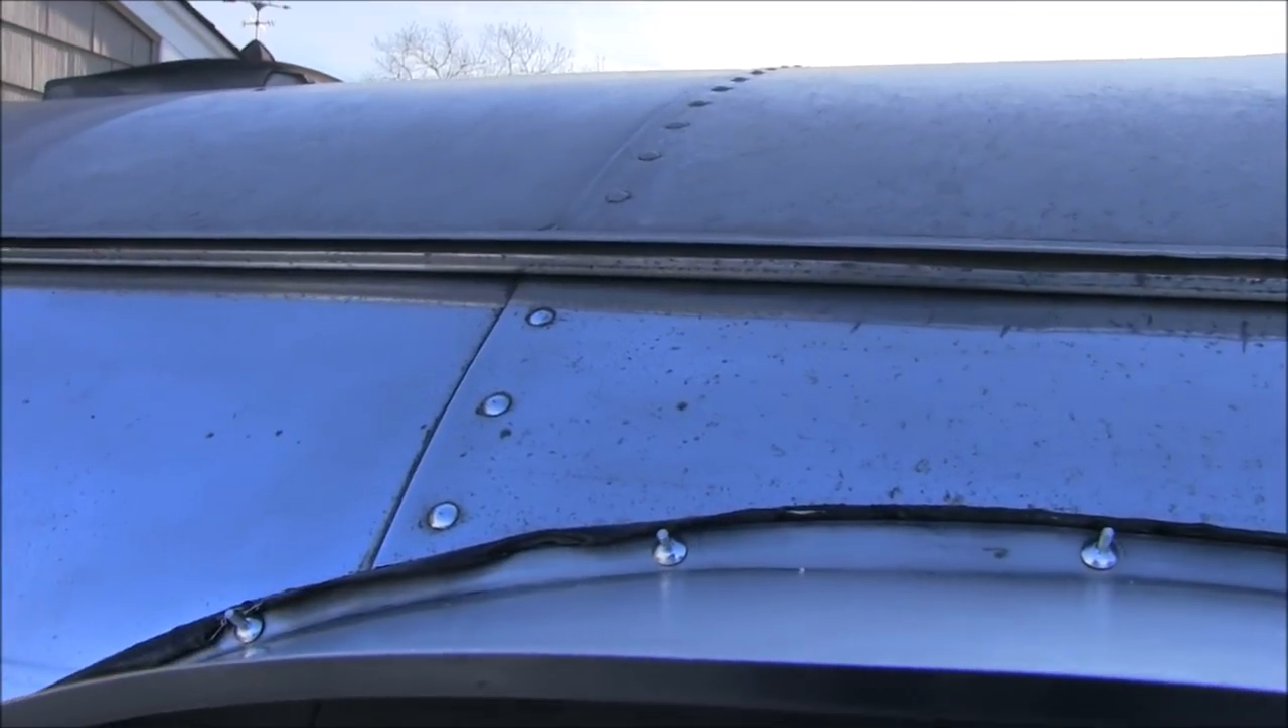But I have all the Olympic rivets in place.